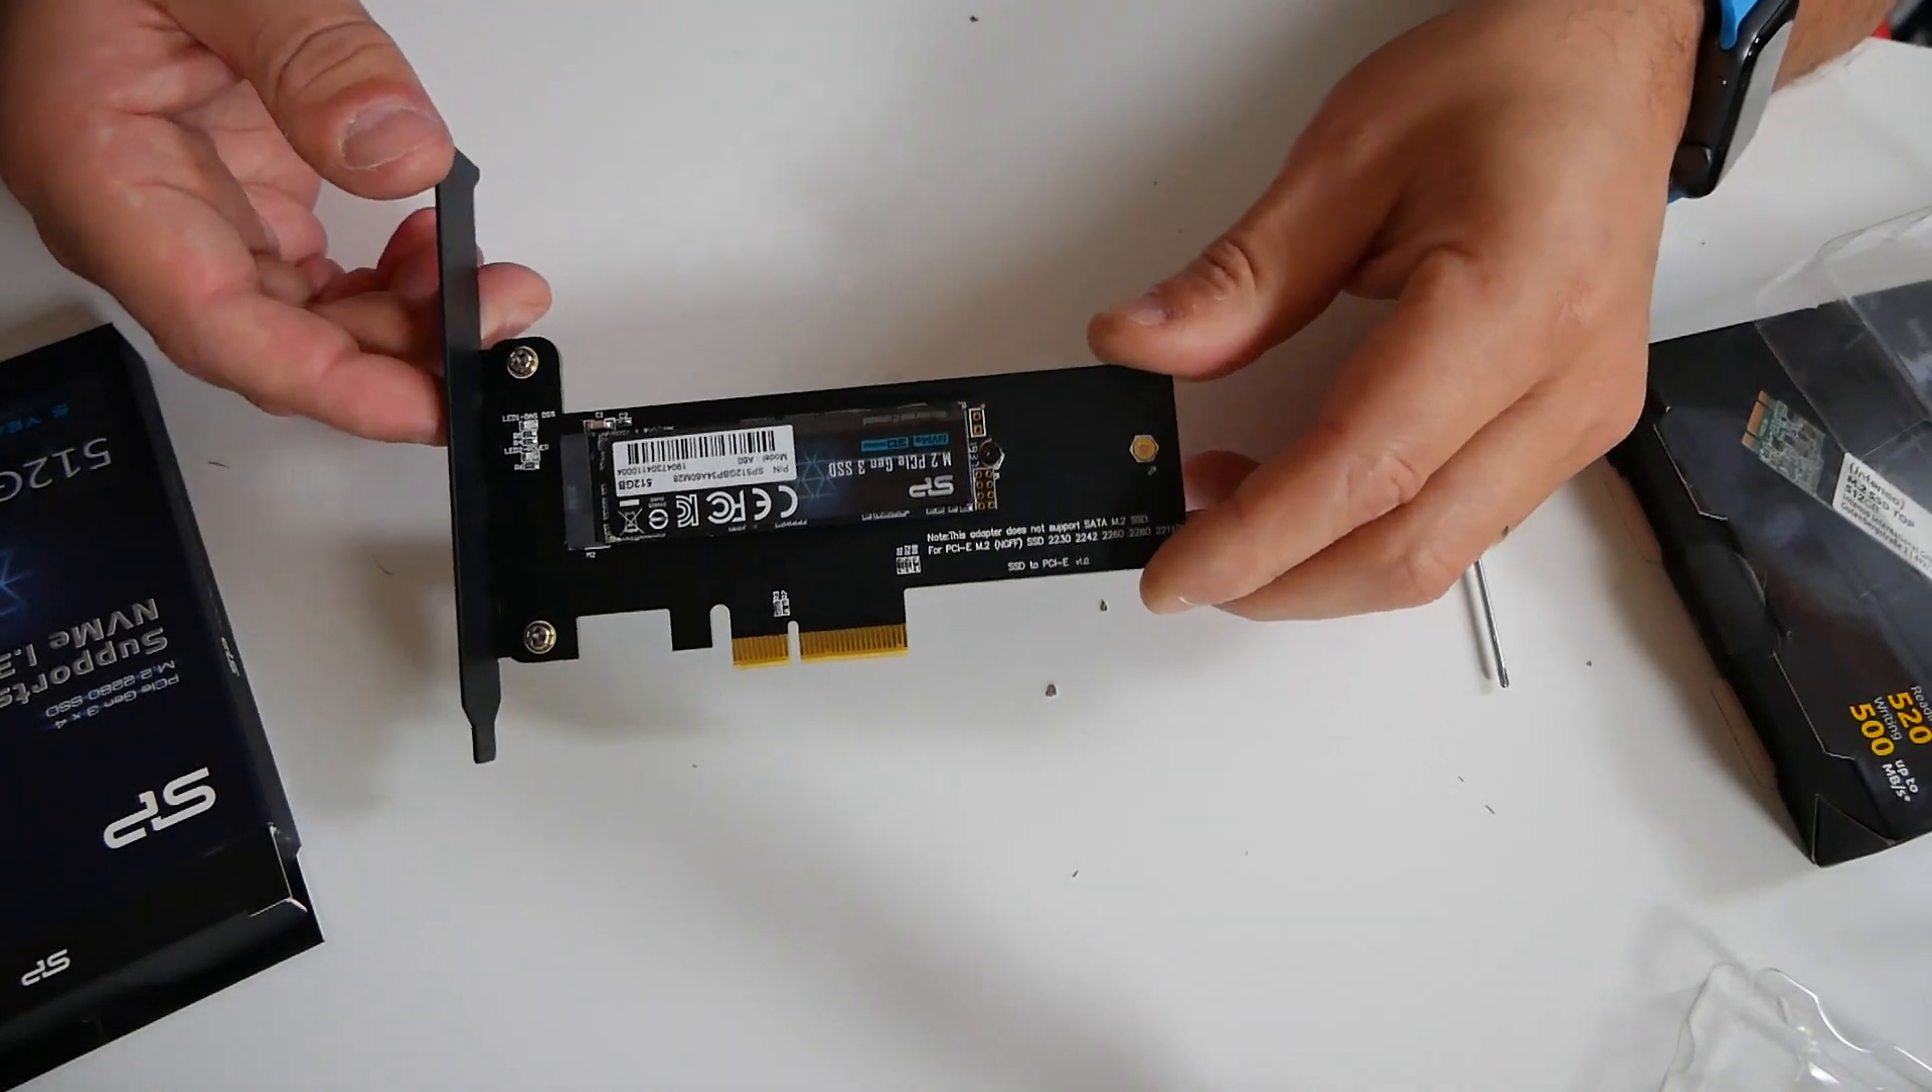So that is the drive in the actual unit now.